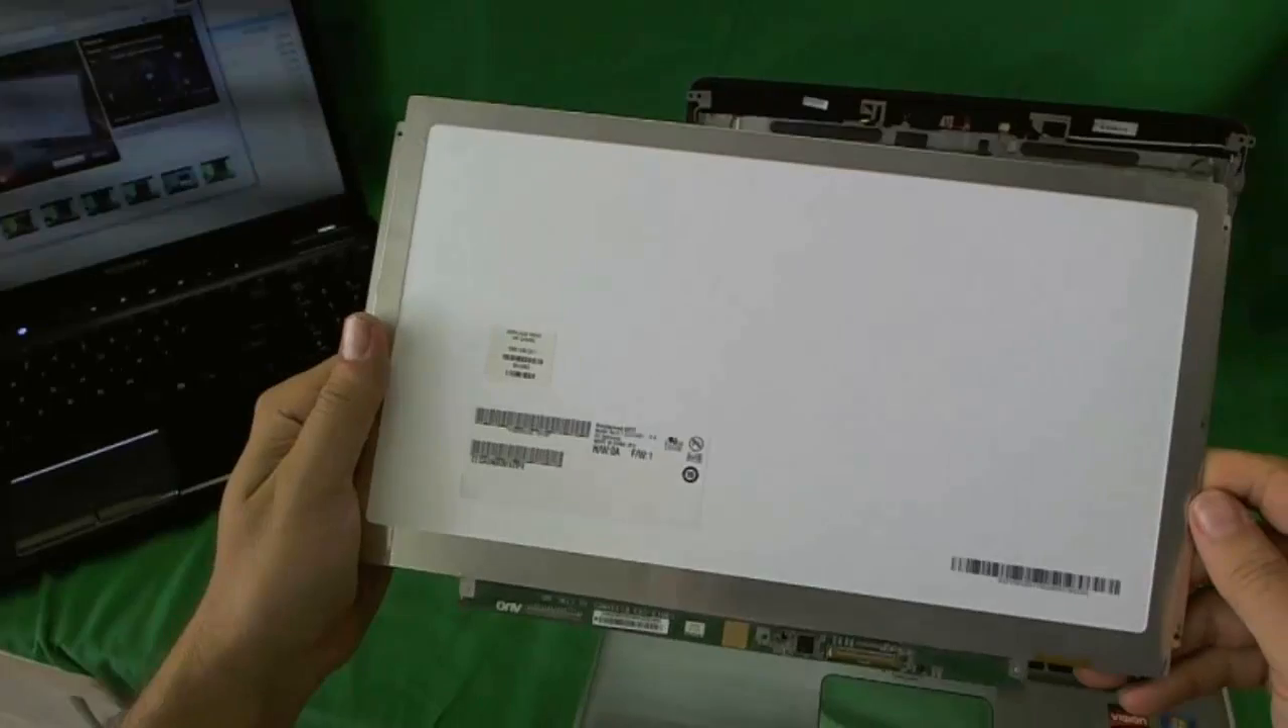Okay, so the screen is free.